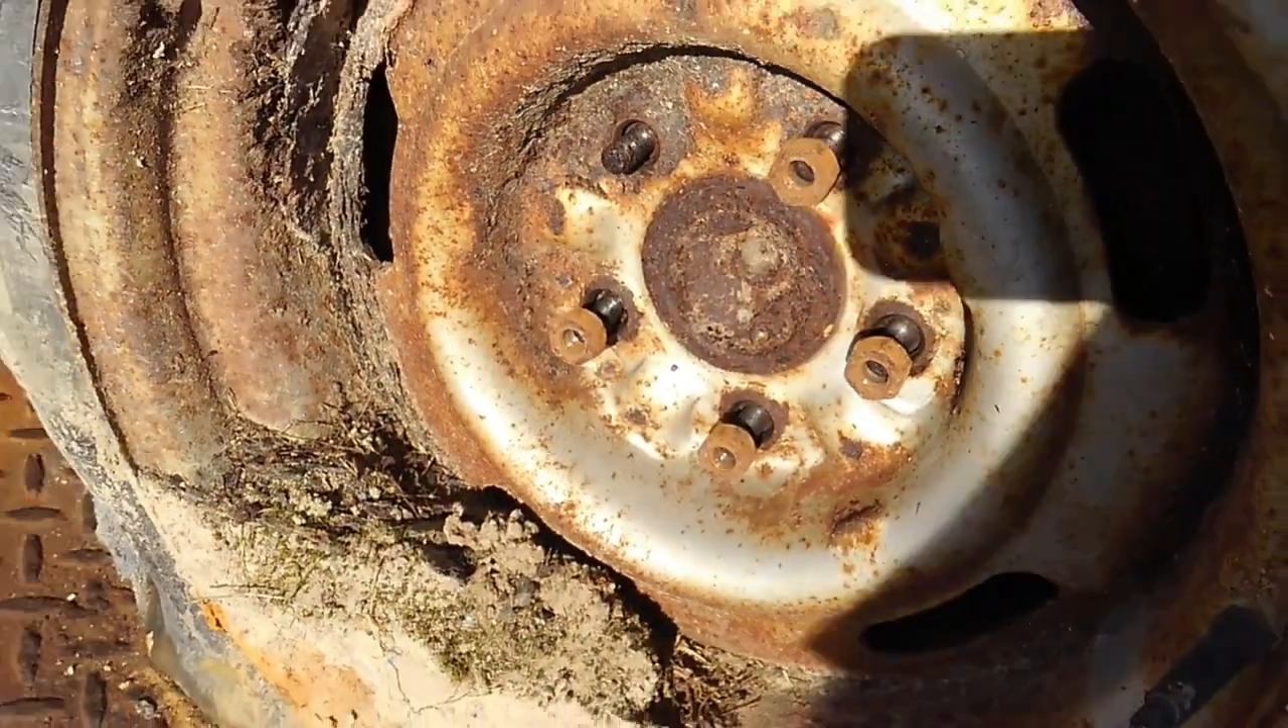I haven't got the wheel off yet but we're working on it.